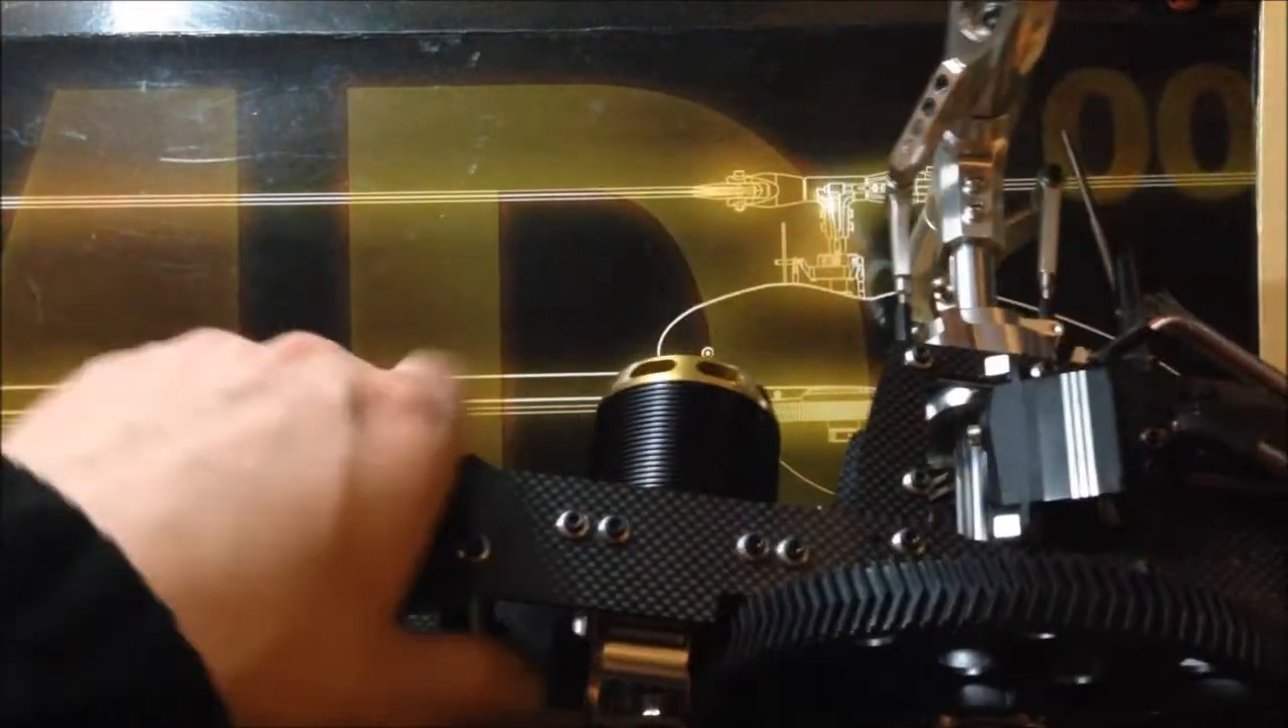Now we have the motor actually mounted onto the helicopter.